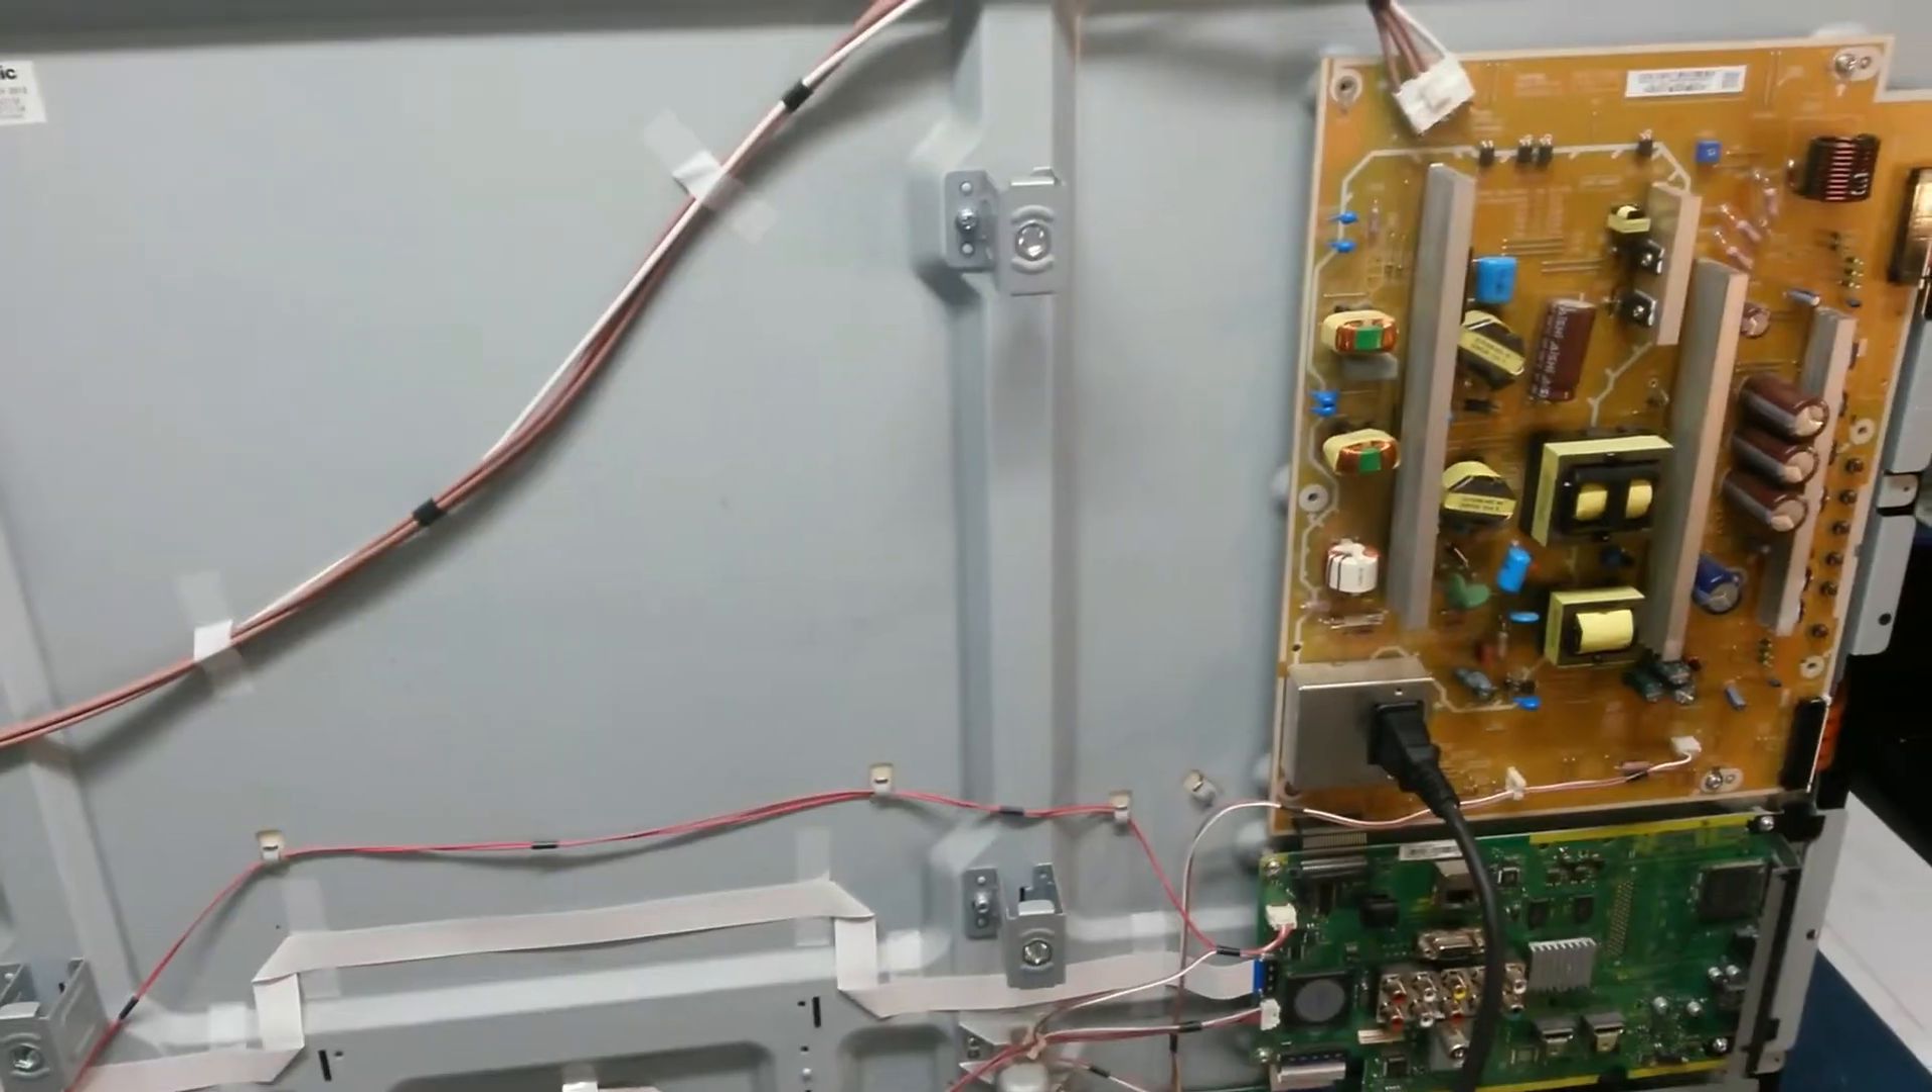Ok guys, so we've gone ahead and taken the back cover of the TV out.